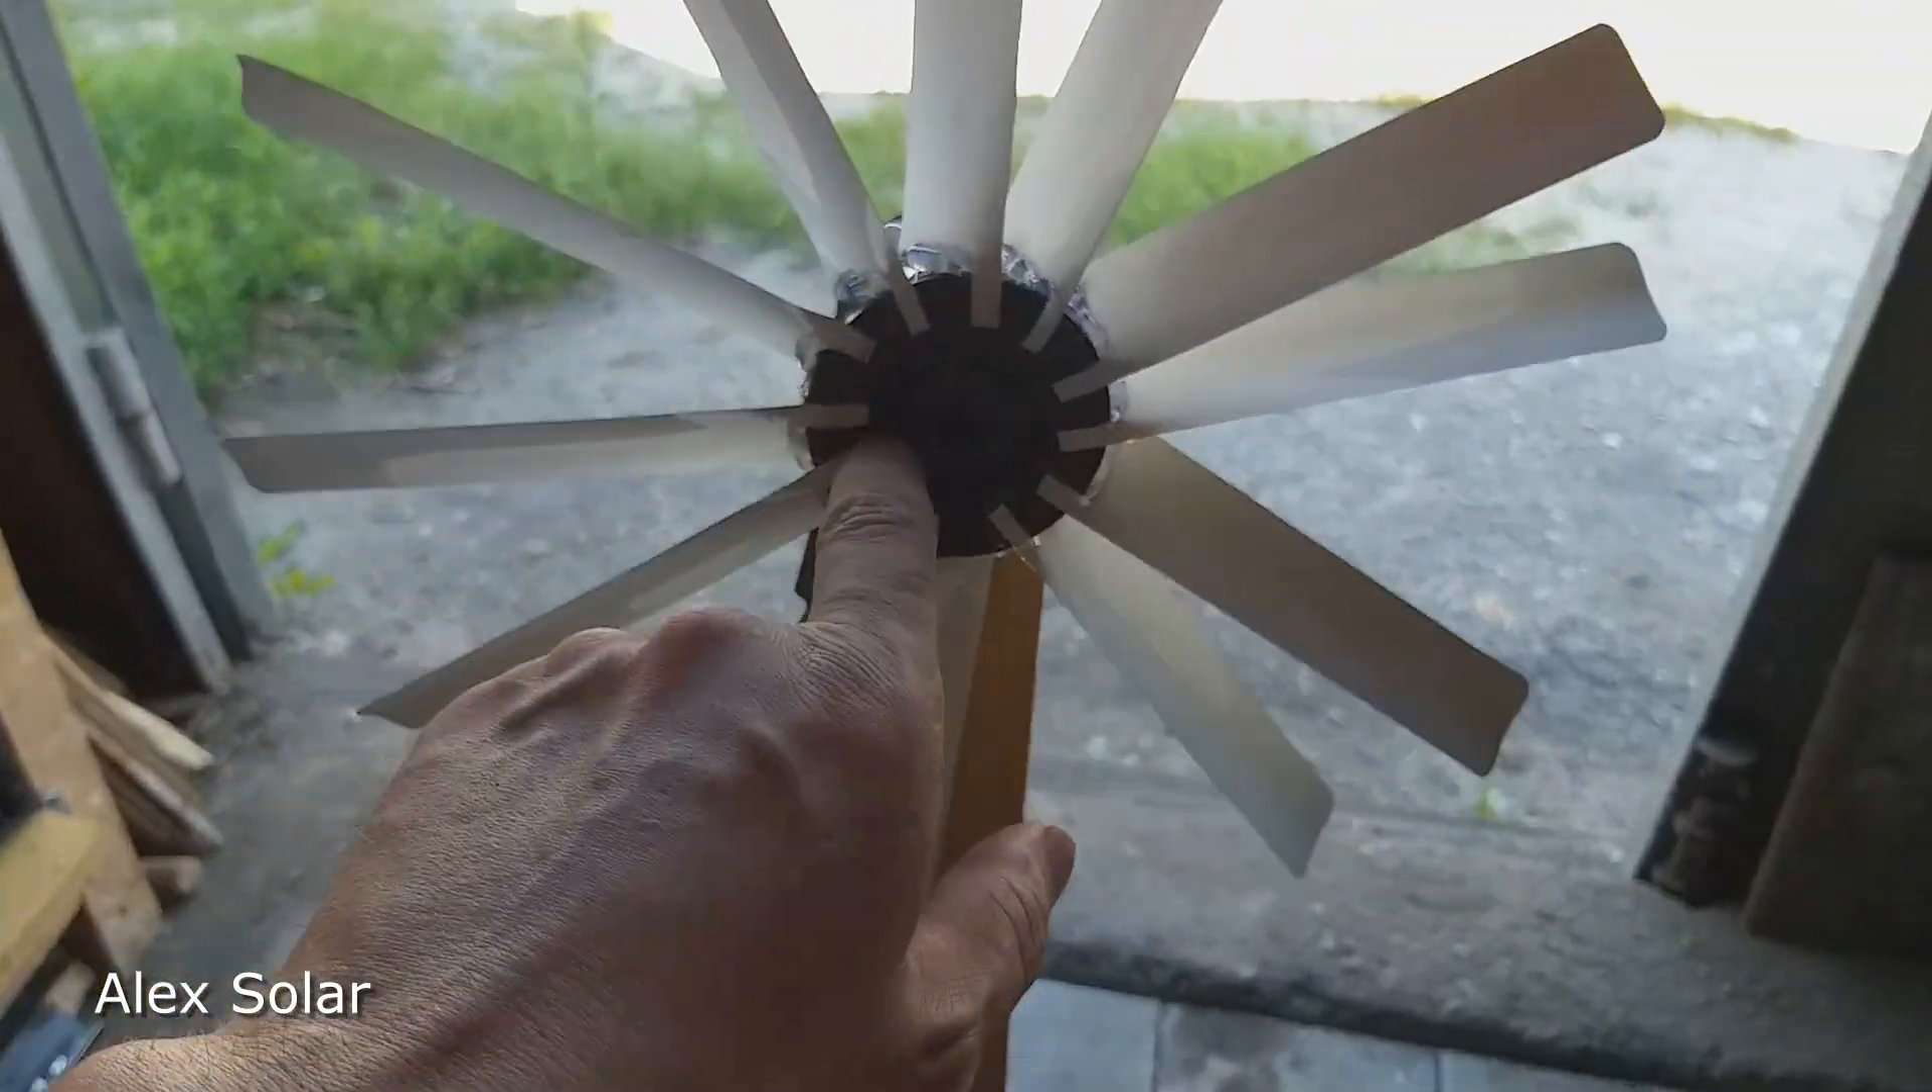Эти лопасти установлены вот на такой пластиковый шкив приклеены при помощи термоклея.